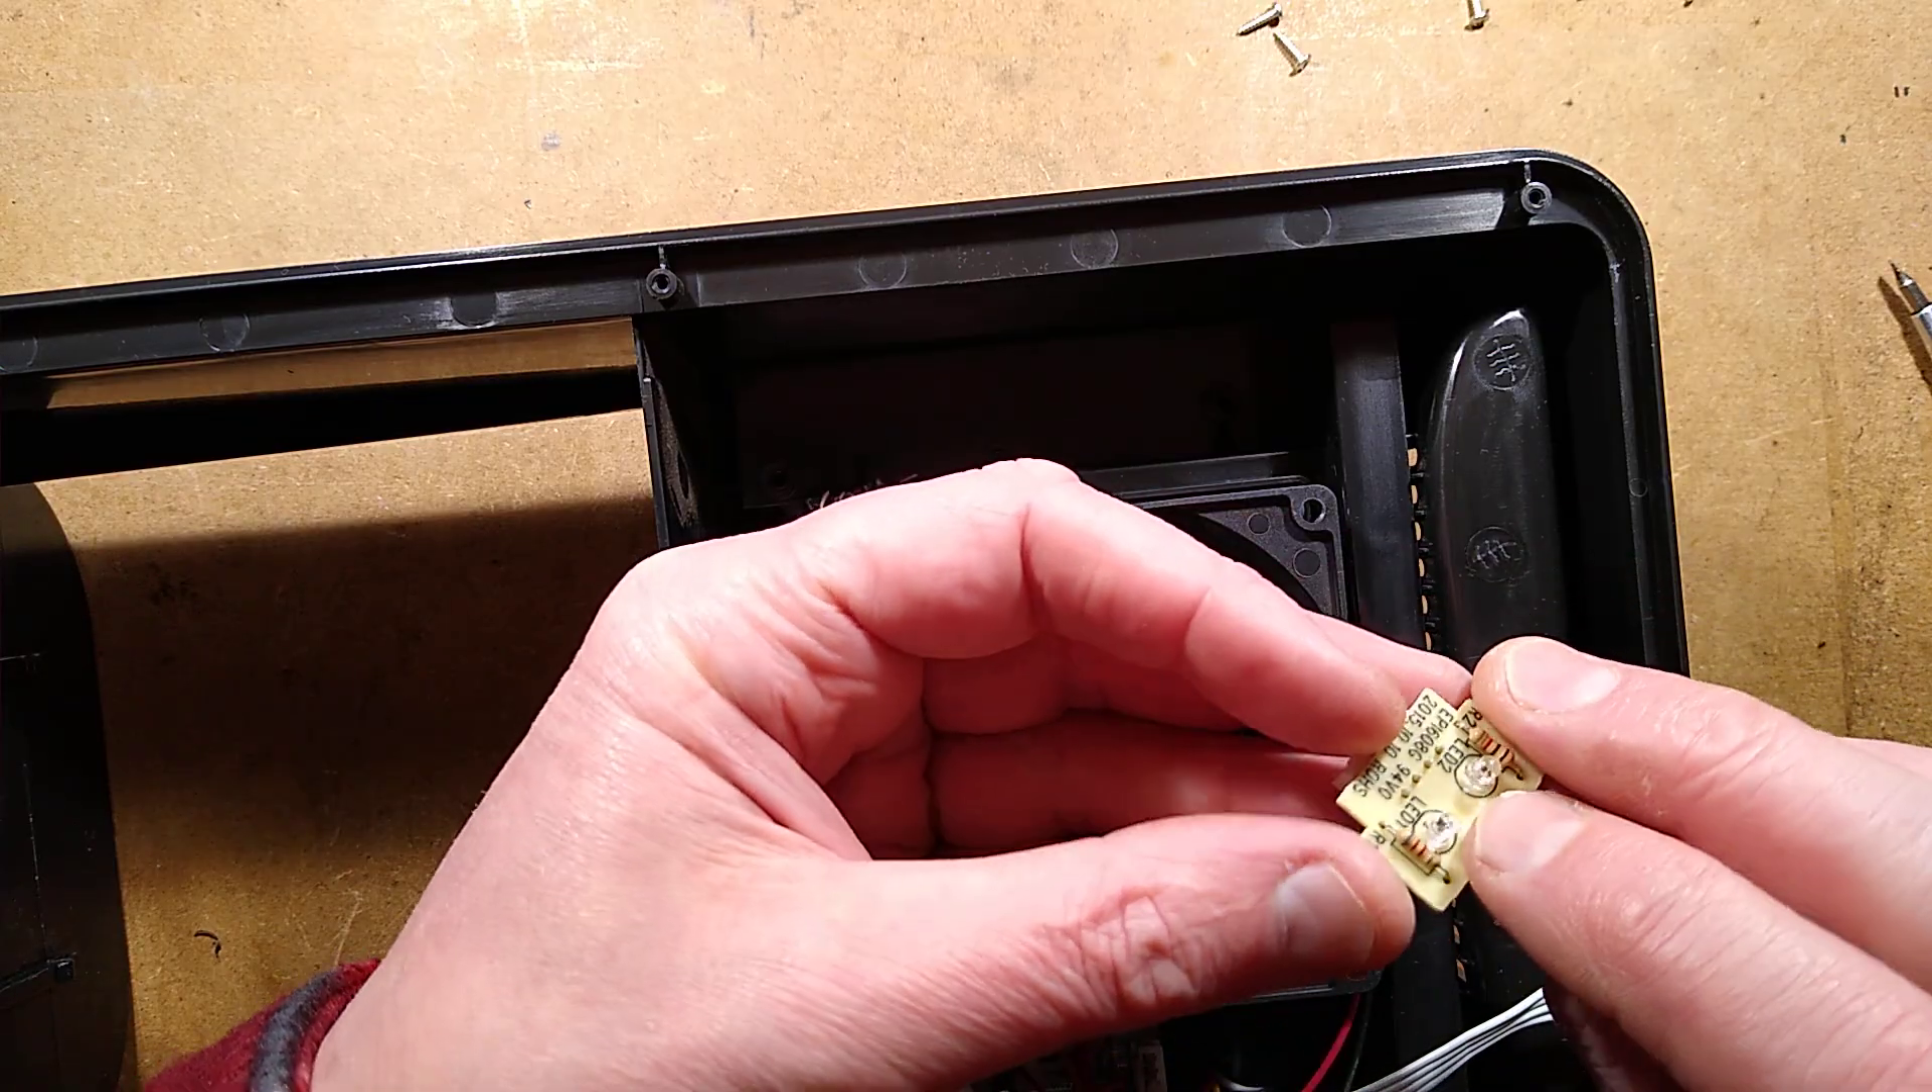I took the circuit board off Just to show you.